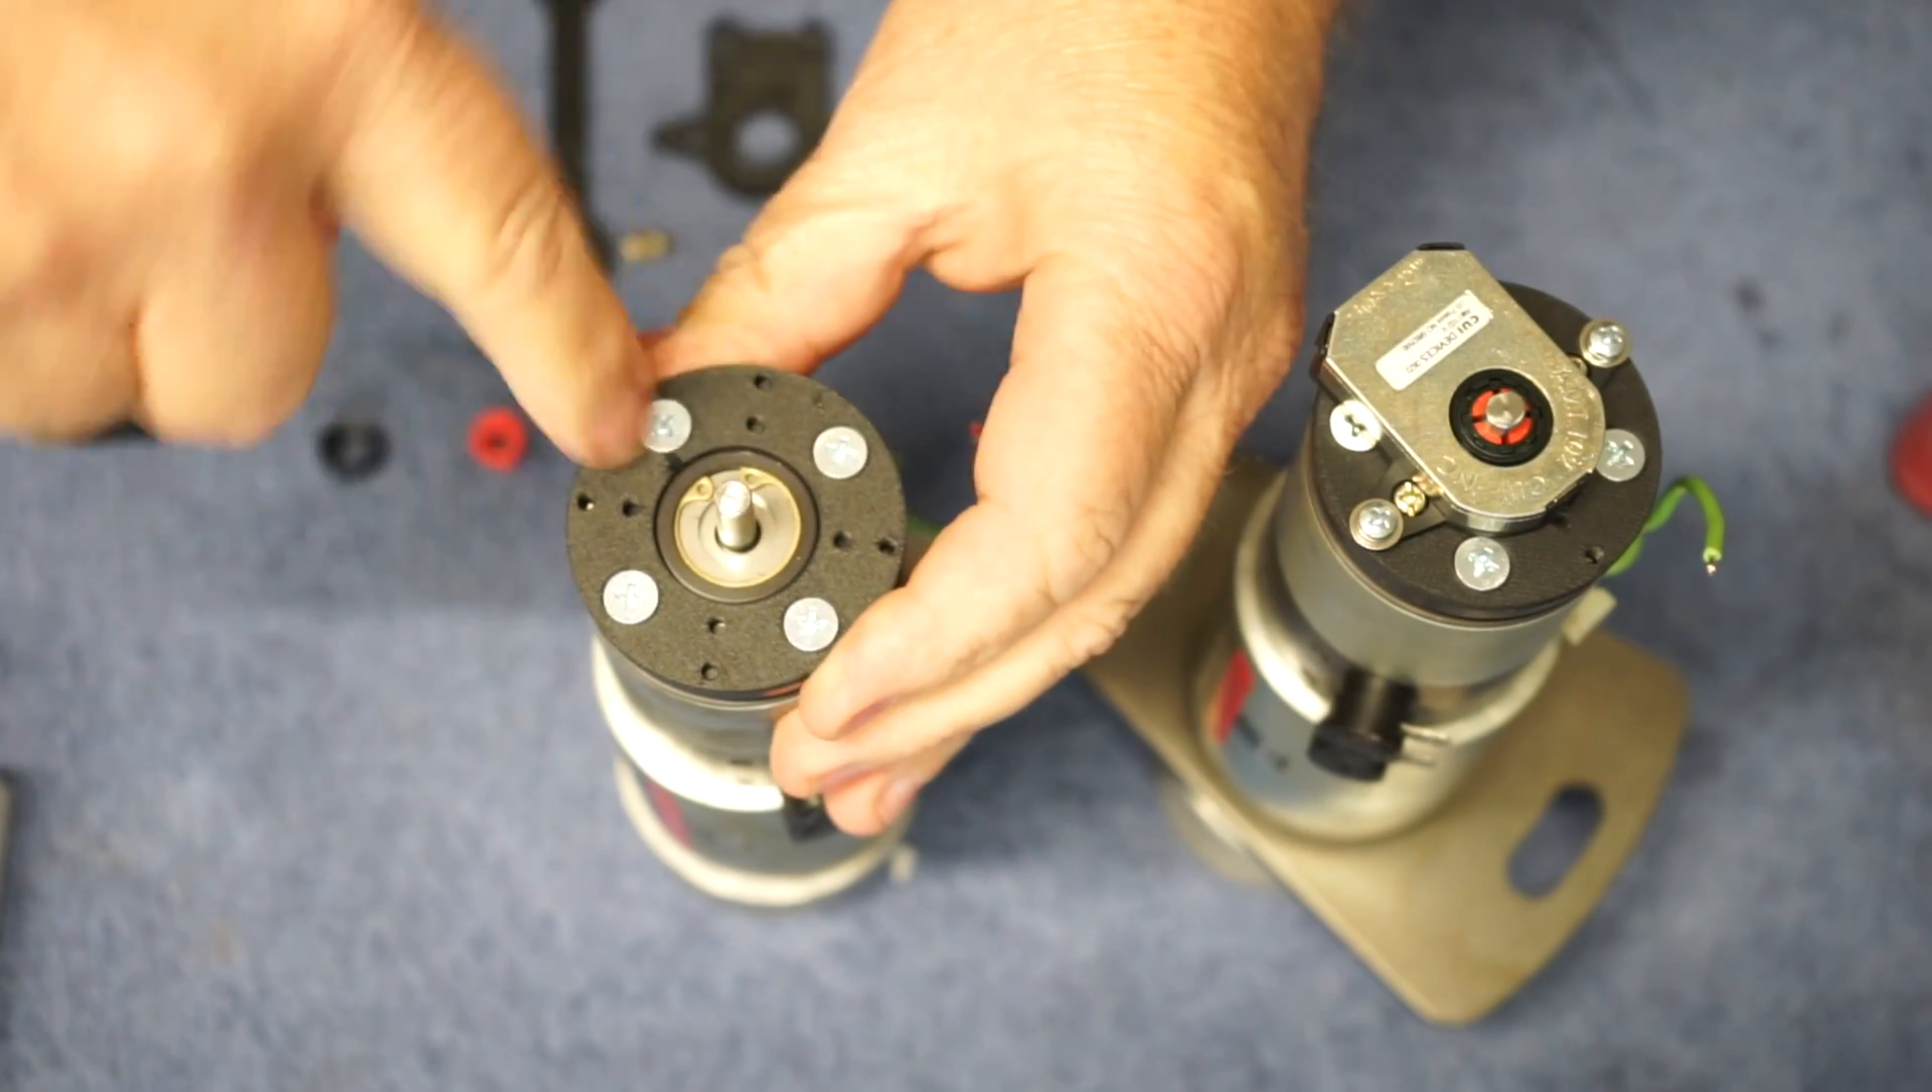Now, there's our four screws that are on. We'll just tighten those up.